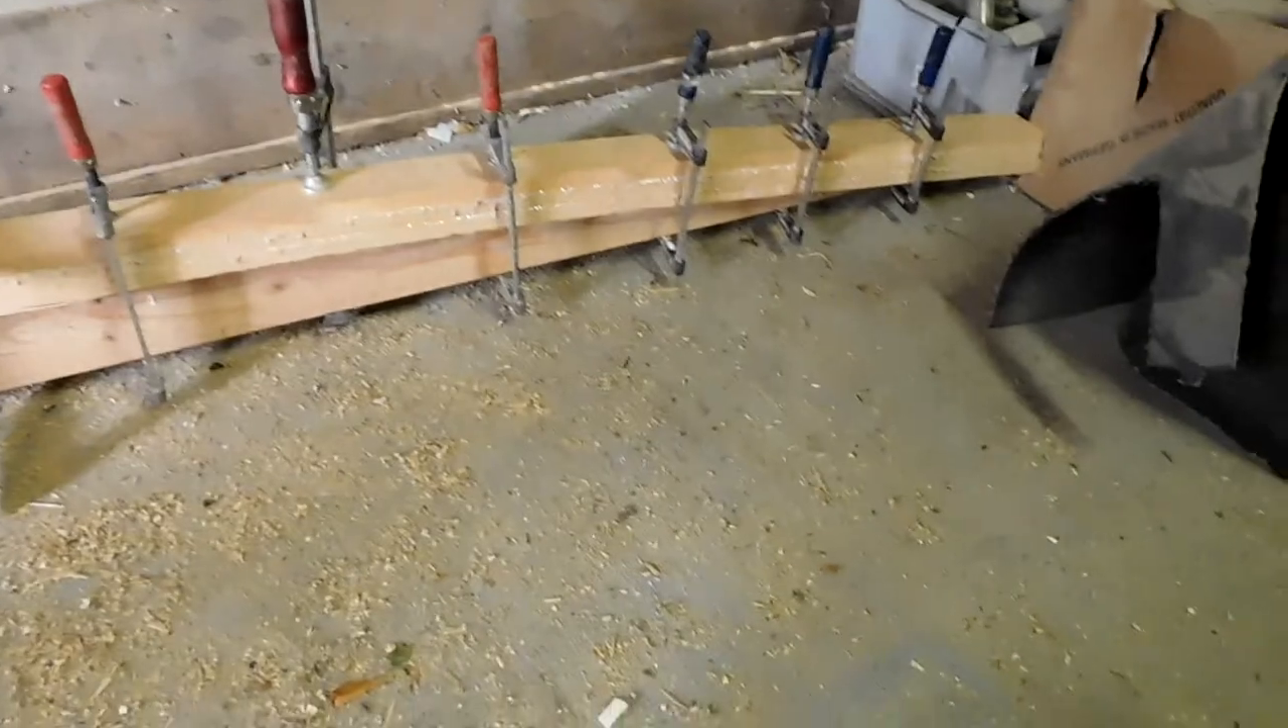Down here is the deck beam, which is laminating, gluing up, as you can tell. Hundreds of clamps on it.